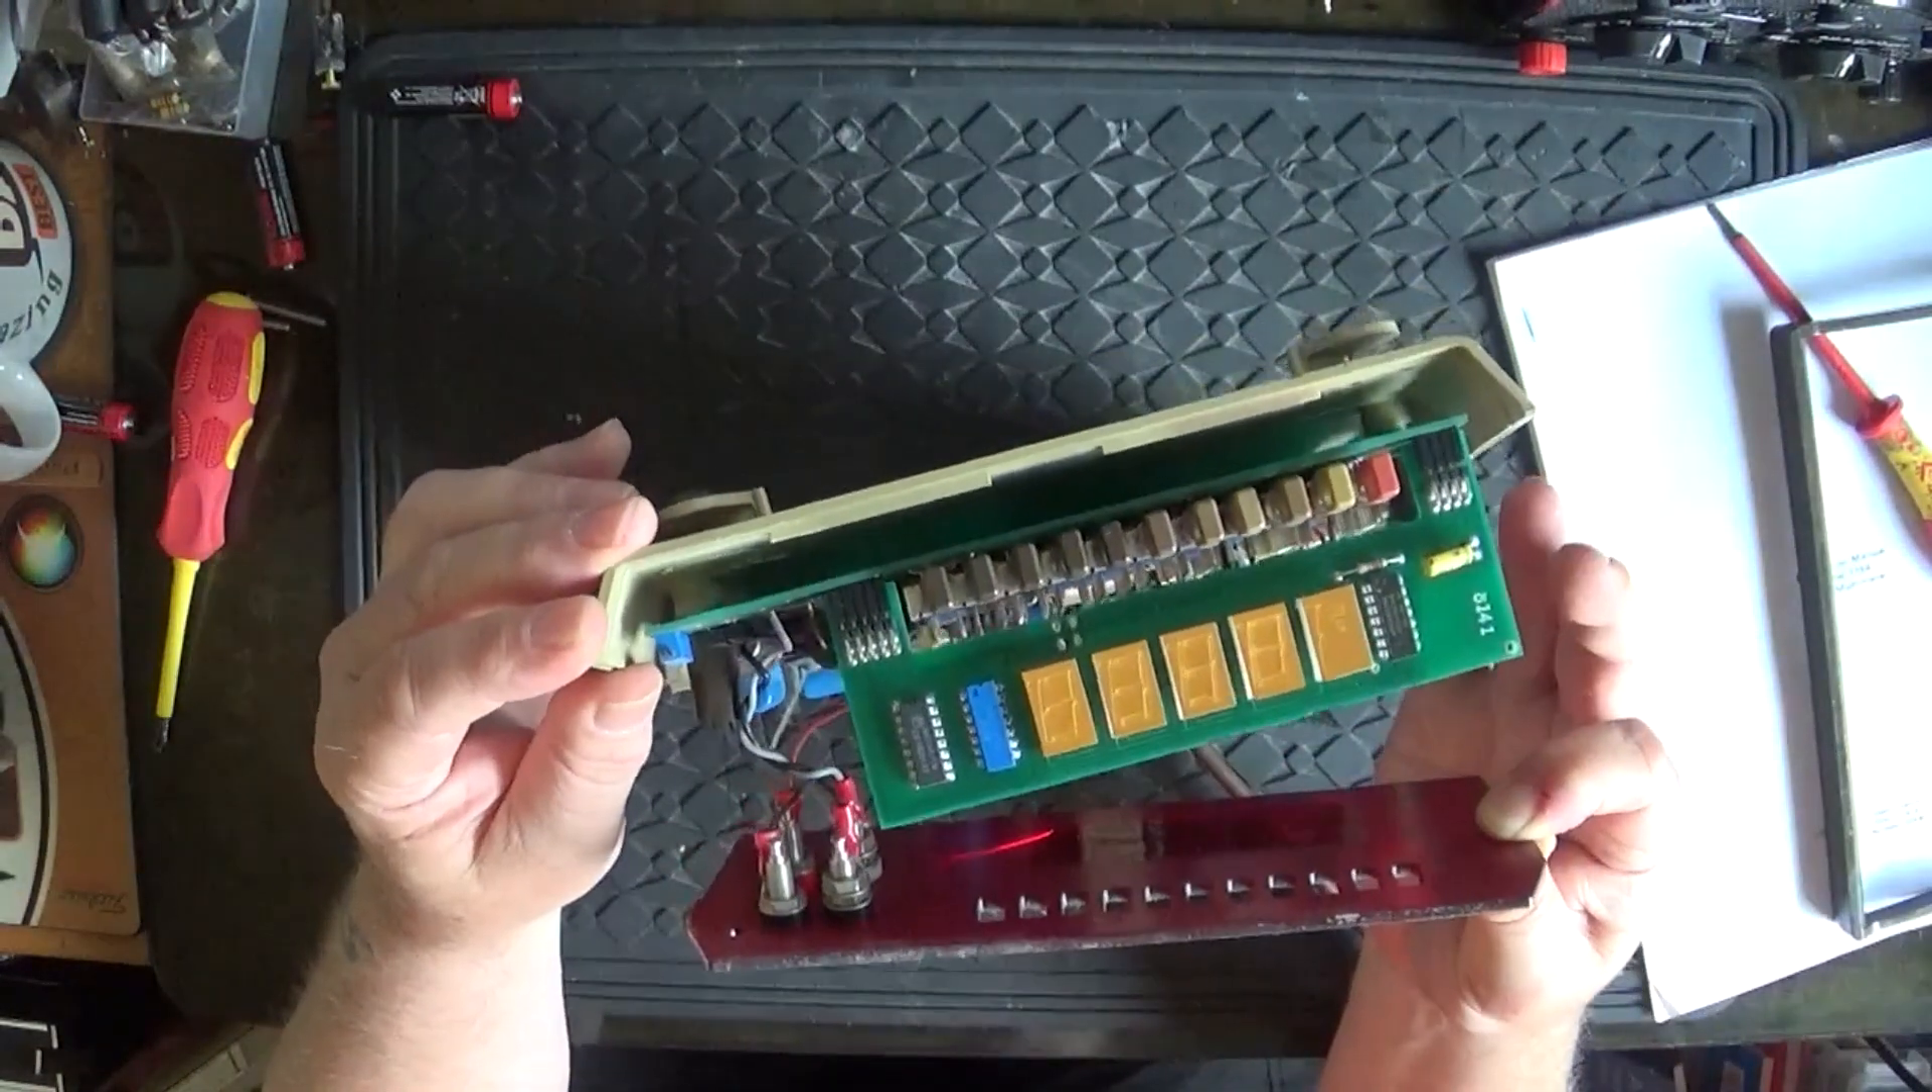I need to clean behind these buttons anyway, there we go, that's the face plate off.